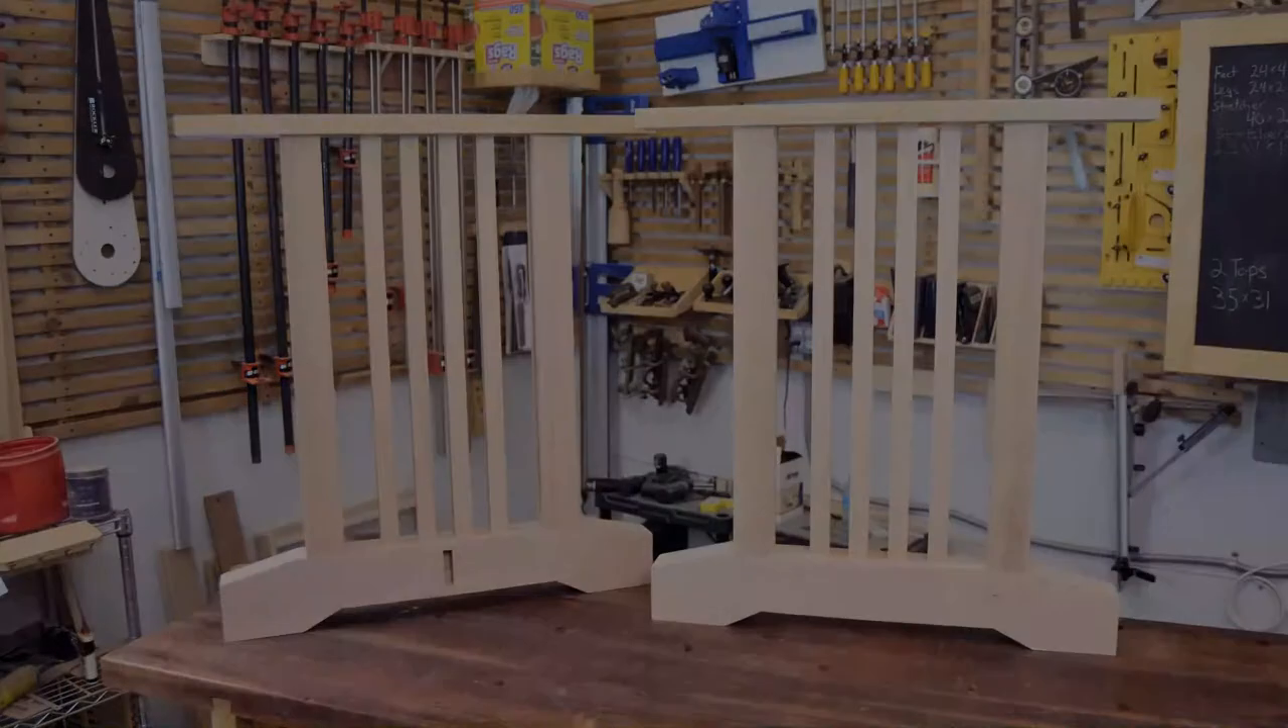With the leg subassemblies complete we can move on with assembling the table base.